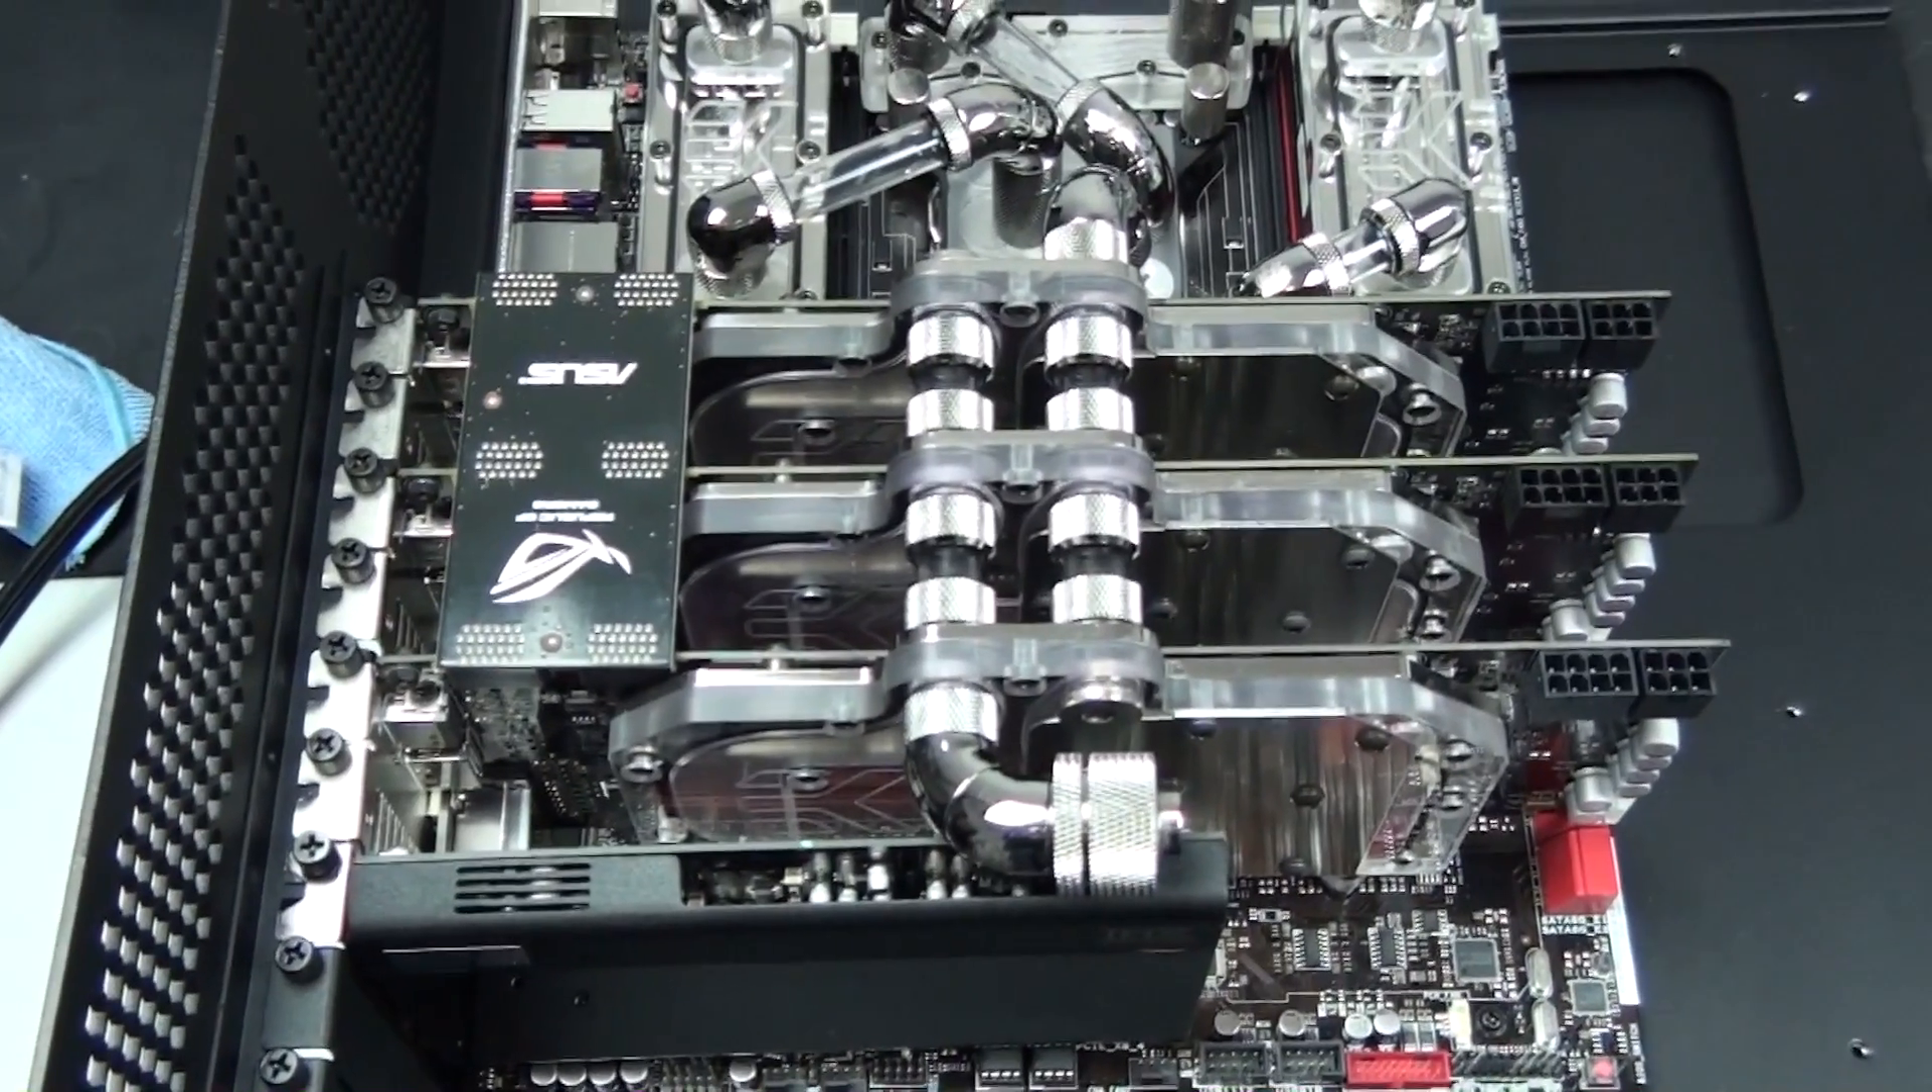And you can see that I've used Bits Power Crystal Link to tube up the graphics card water blocks also. And I've used them in a parallel configuration.